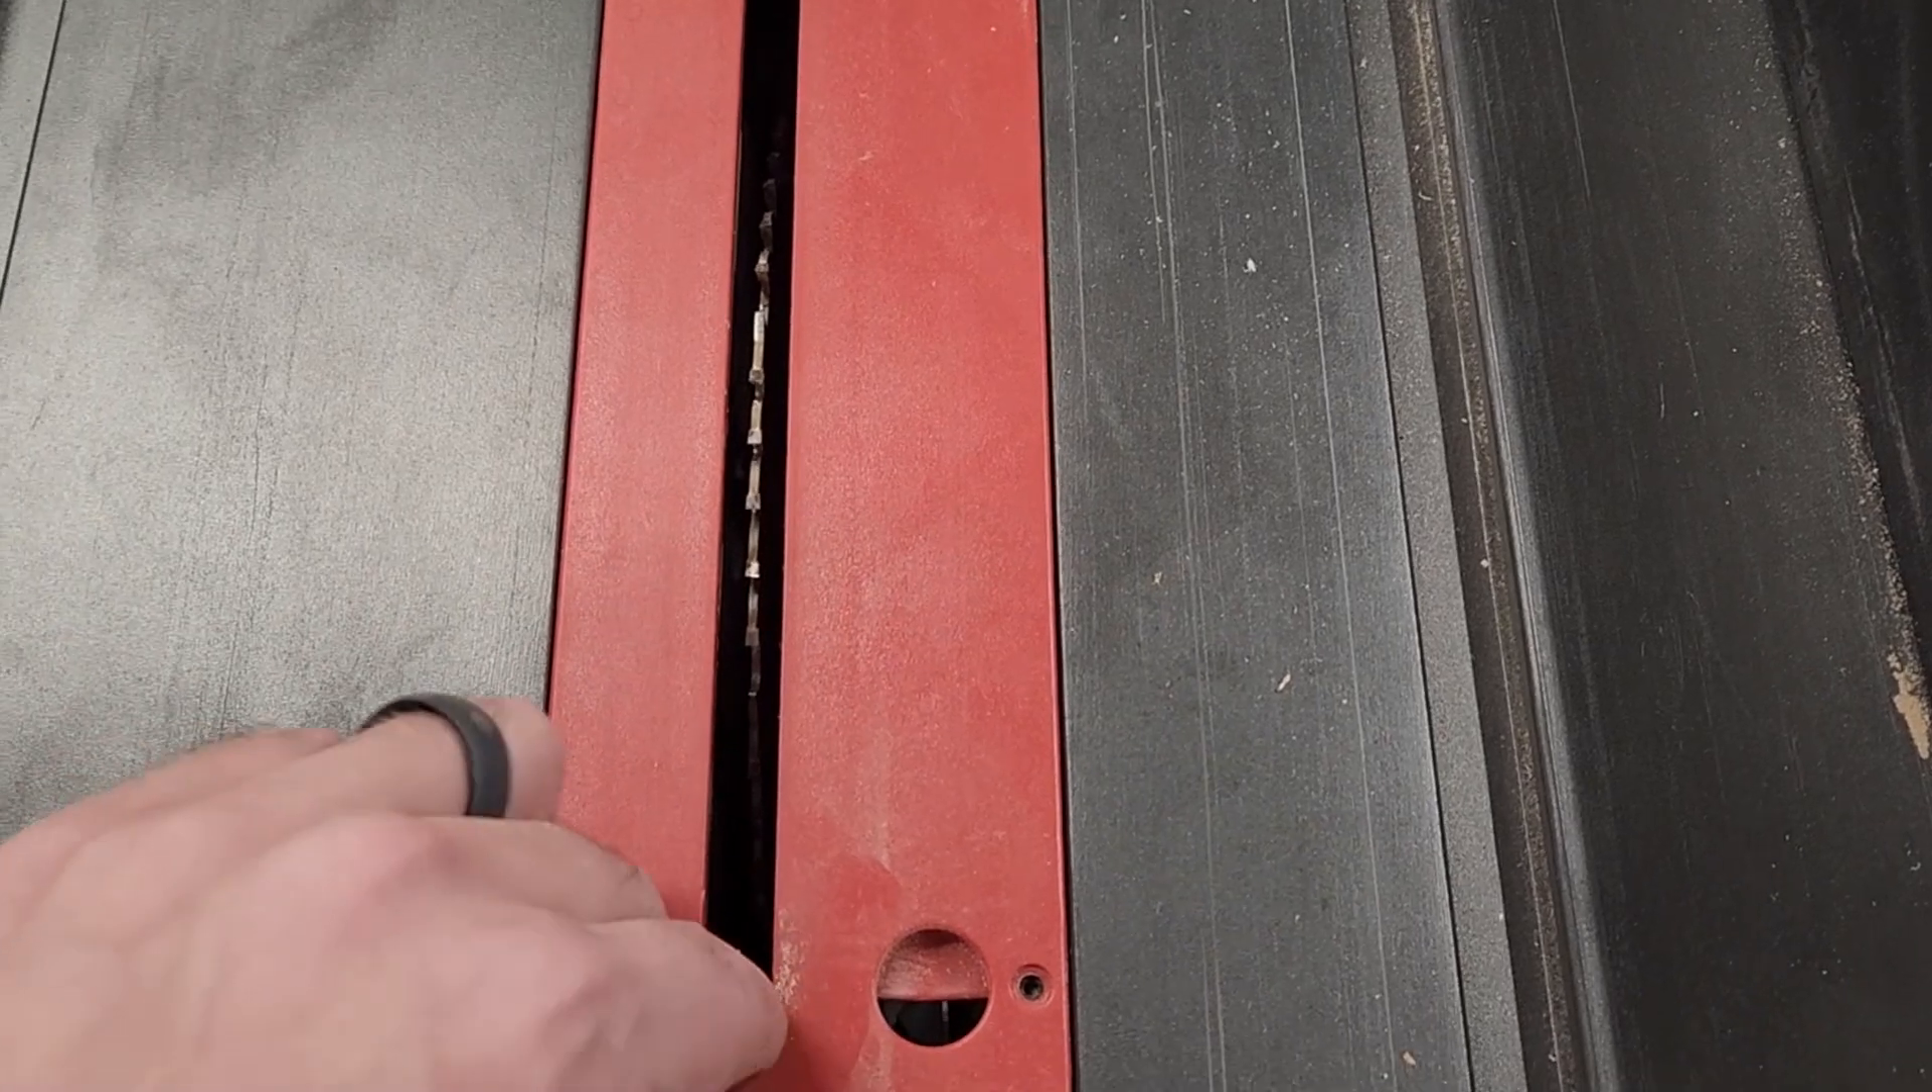One issue with it is the throat plate here. It's pretty flimsy, just plastic and obviously there's a wide gap here so I wanted to make a zero clearance plate.